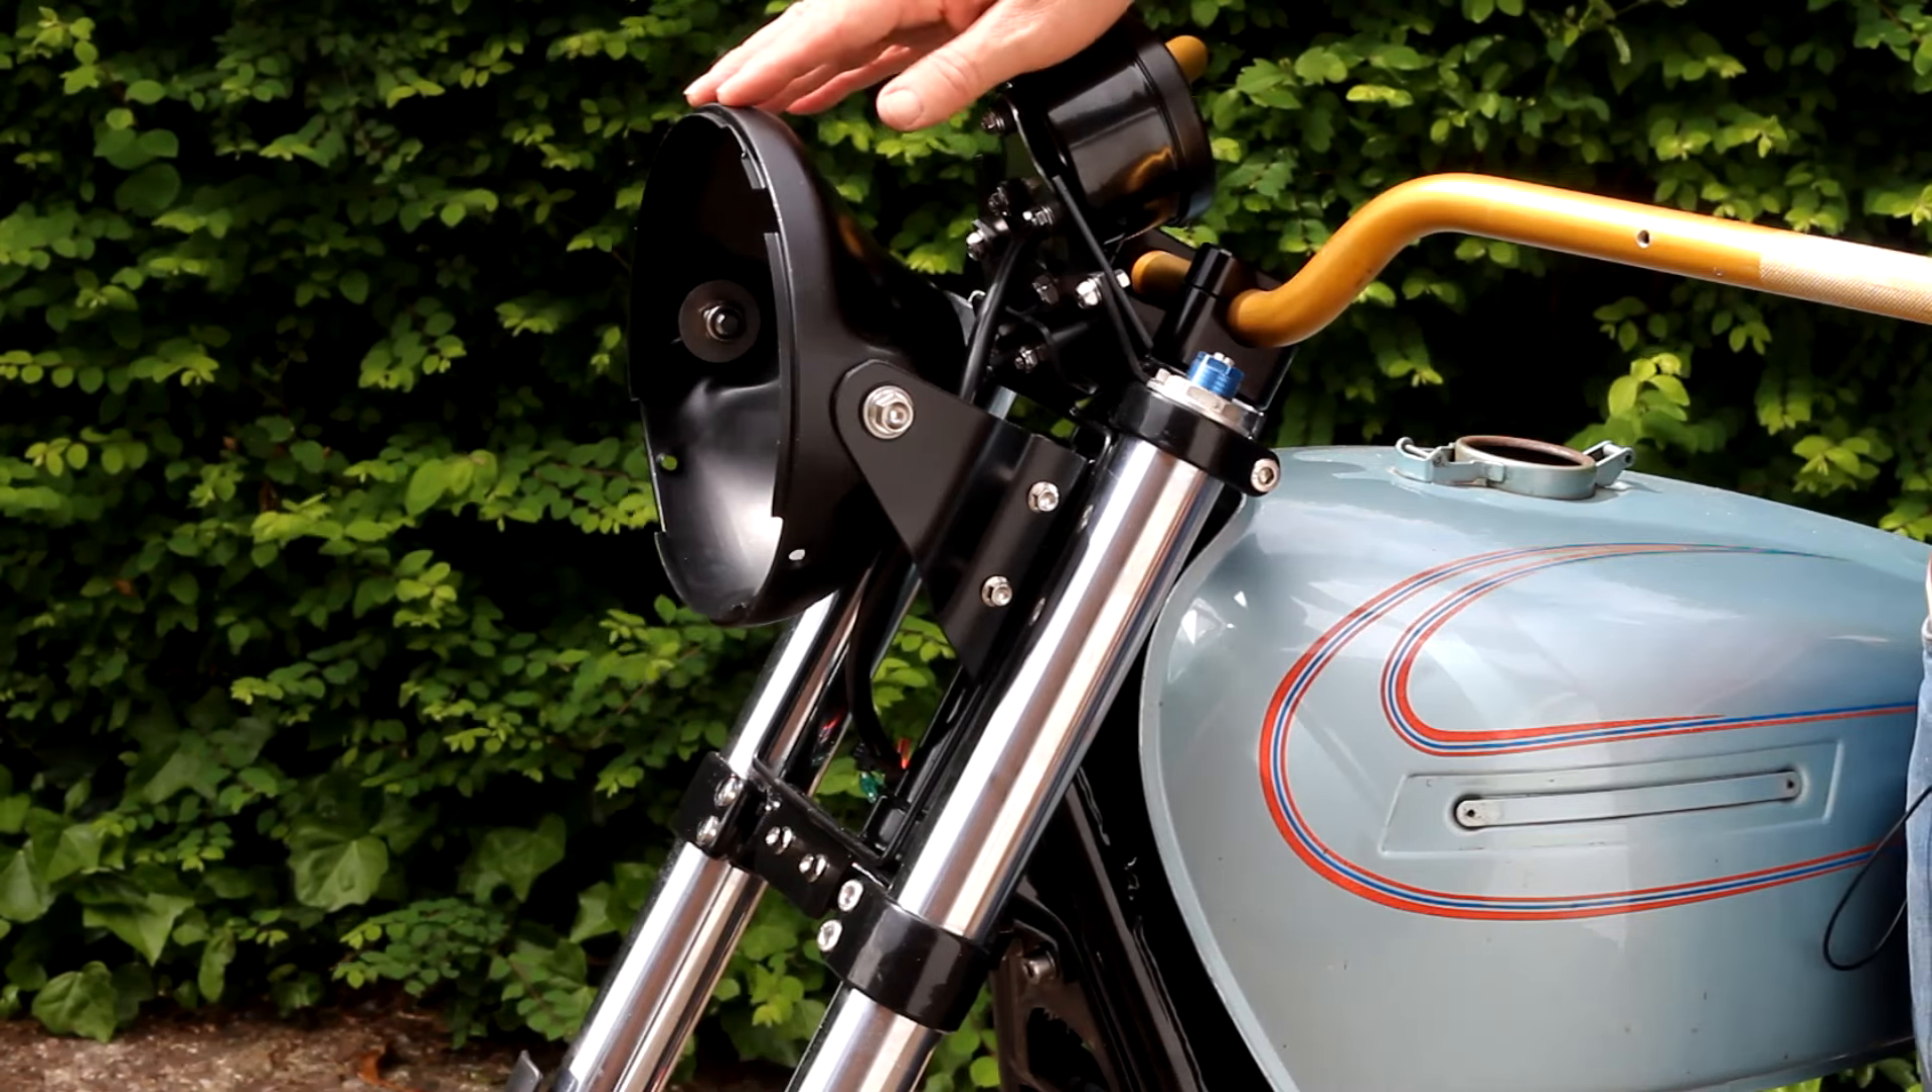I fitted the headlamp shell which I've resprayed satin black. I won't fit the lens yet.